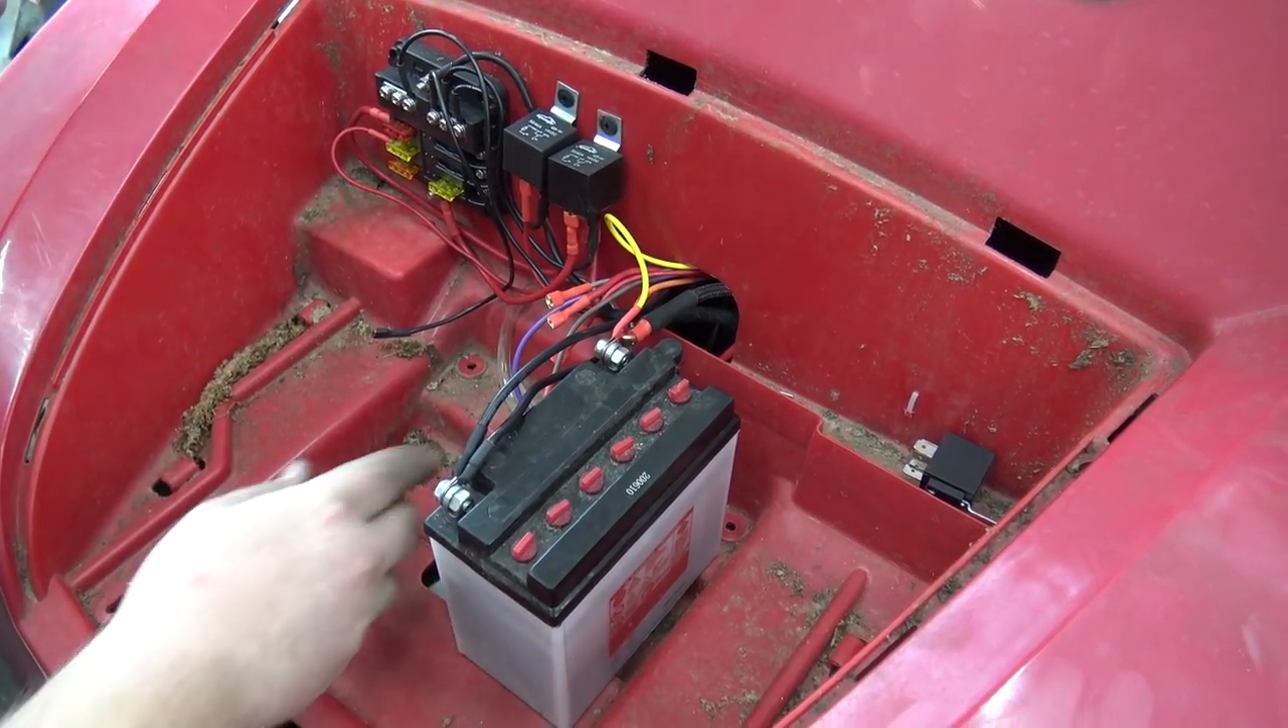We don't have a battery hold down yet.